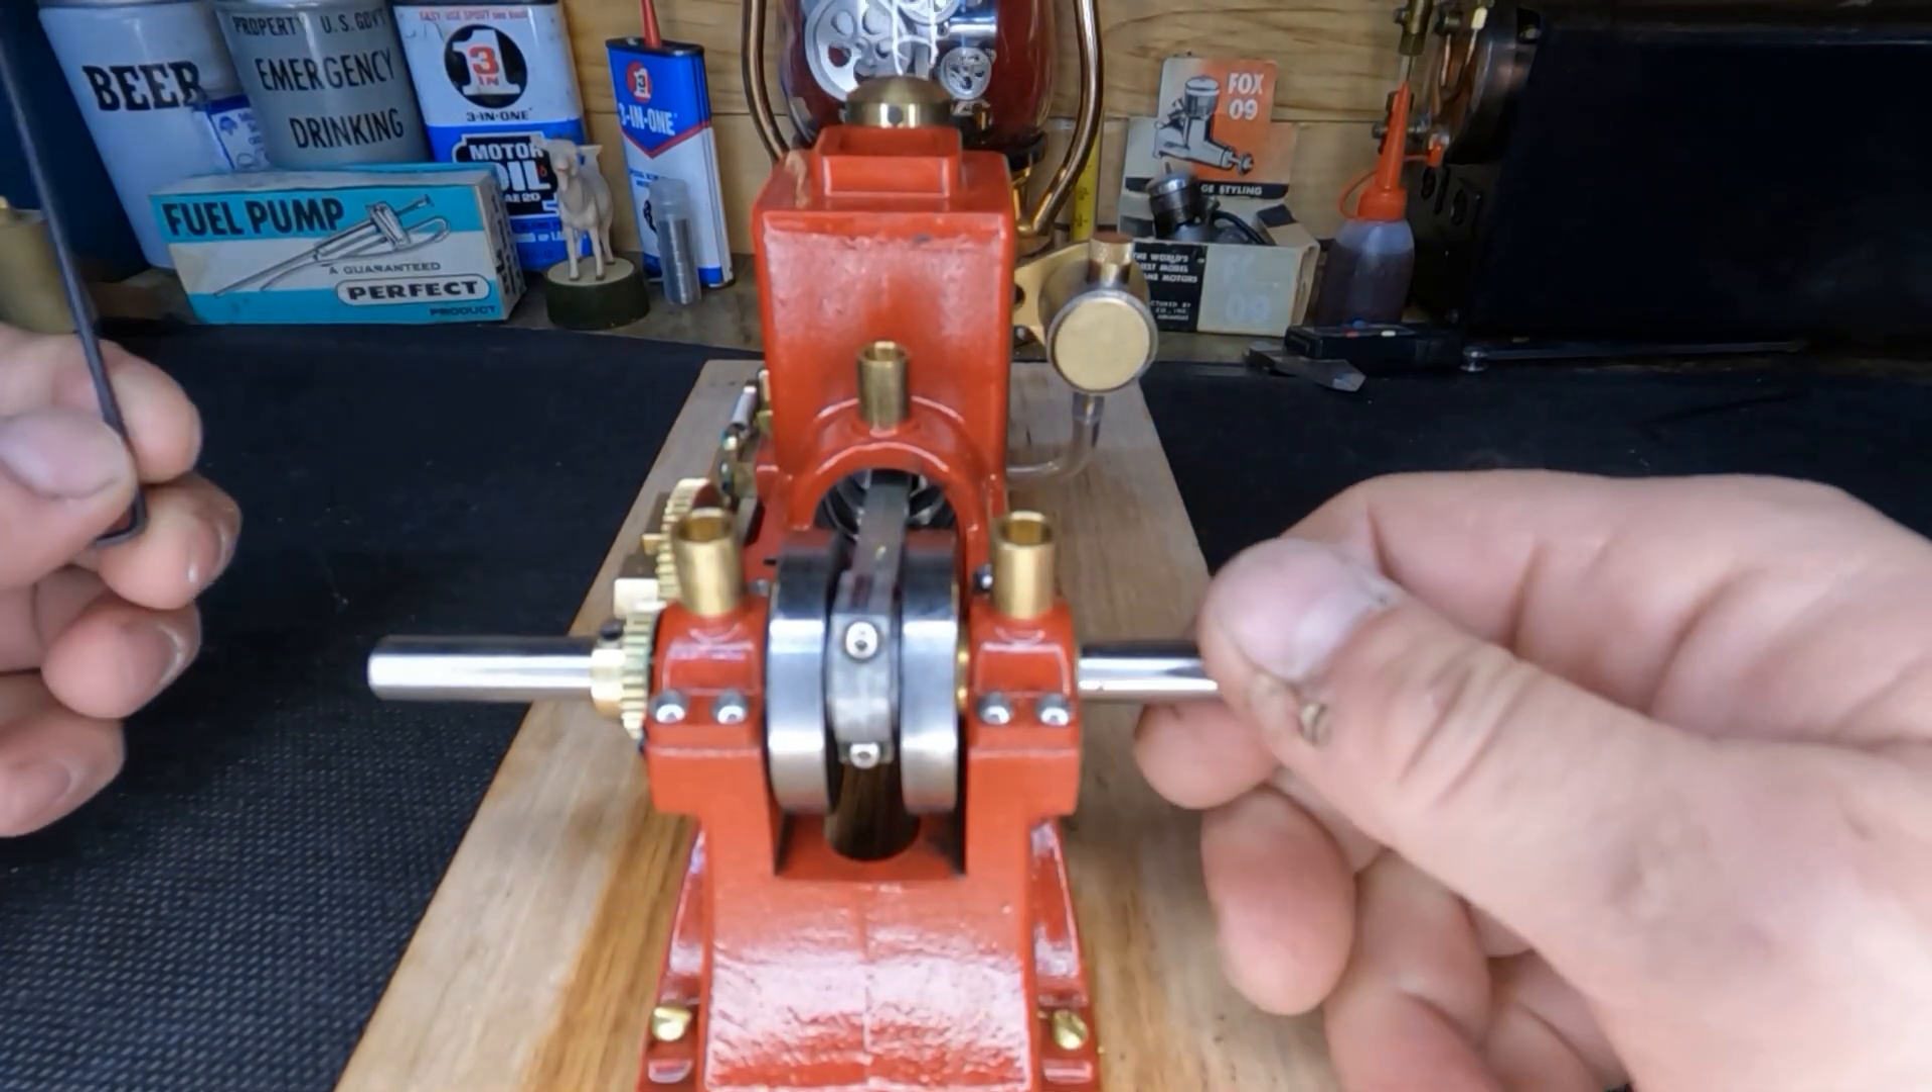All right we got both of our flywheels off.